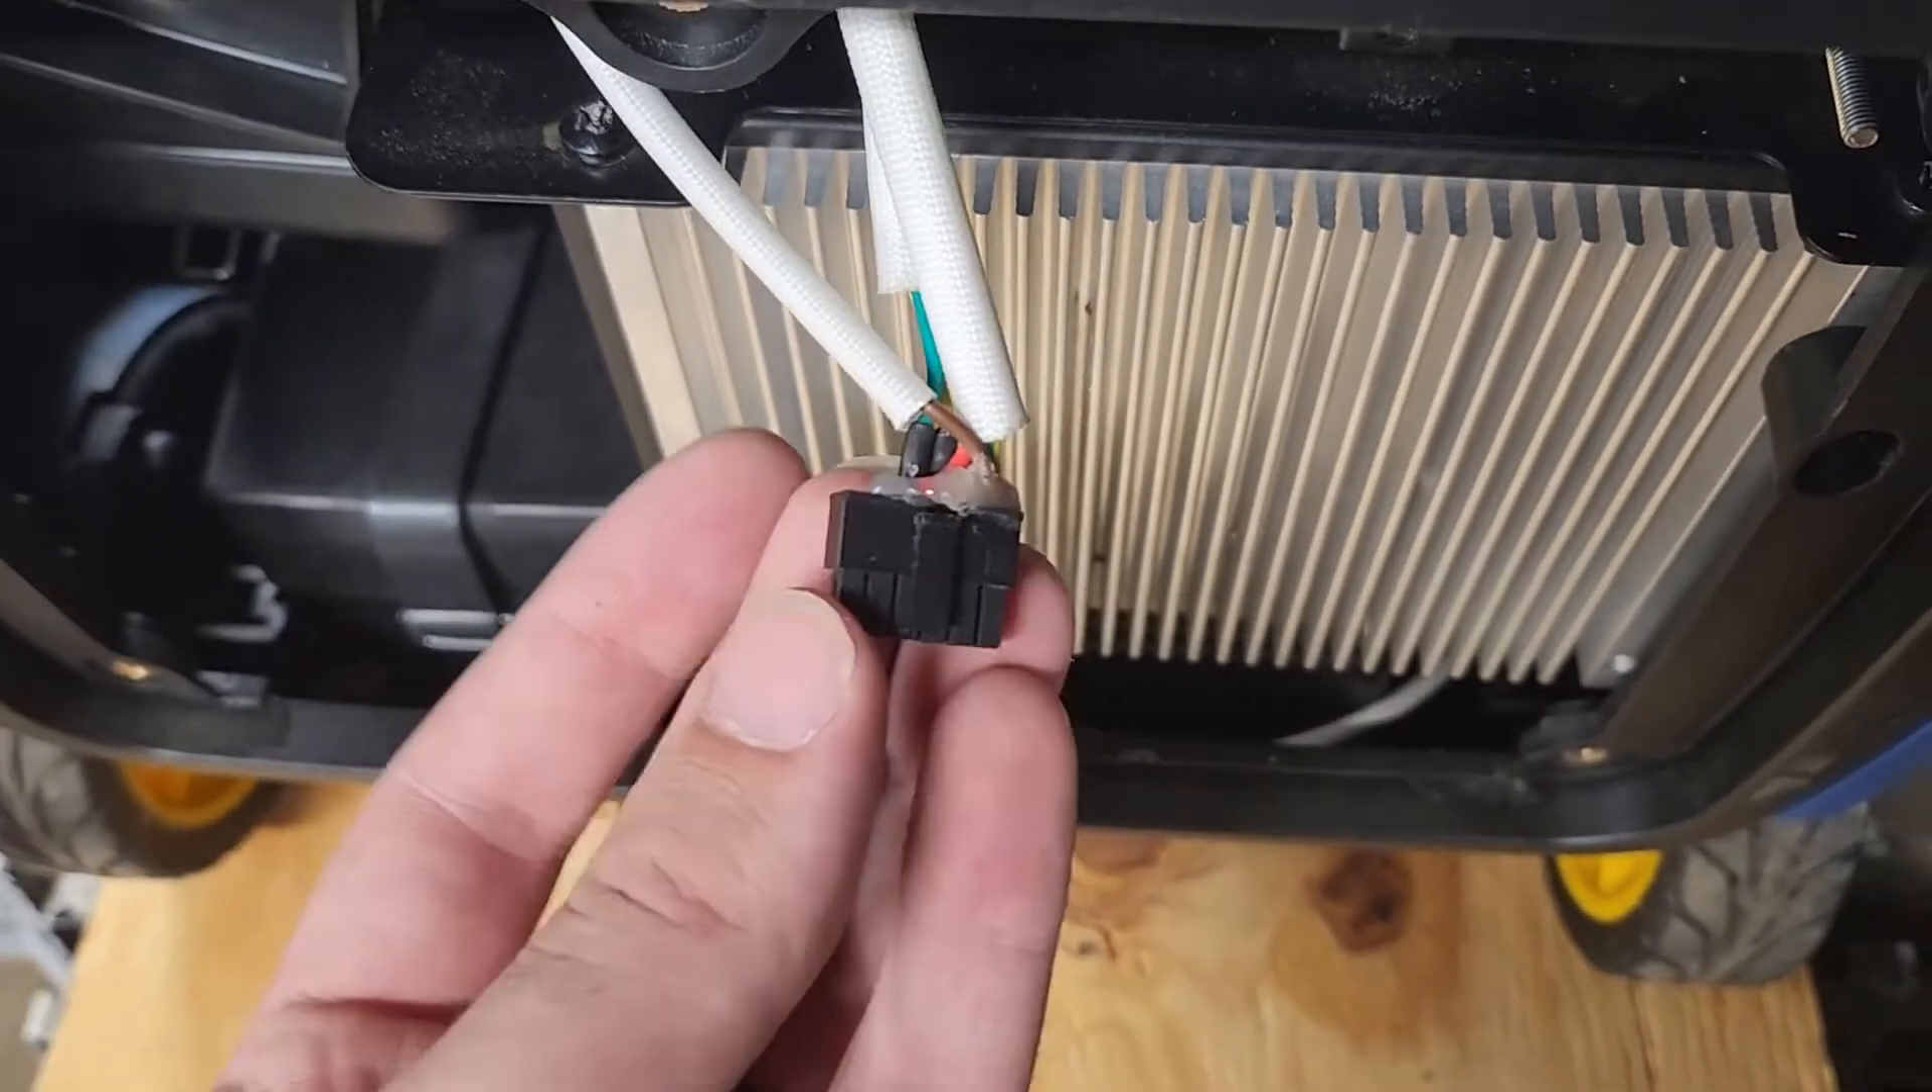With the sensor removed, you can get a good look at the wiring harness that you disconnected.